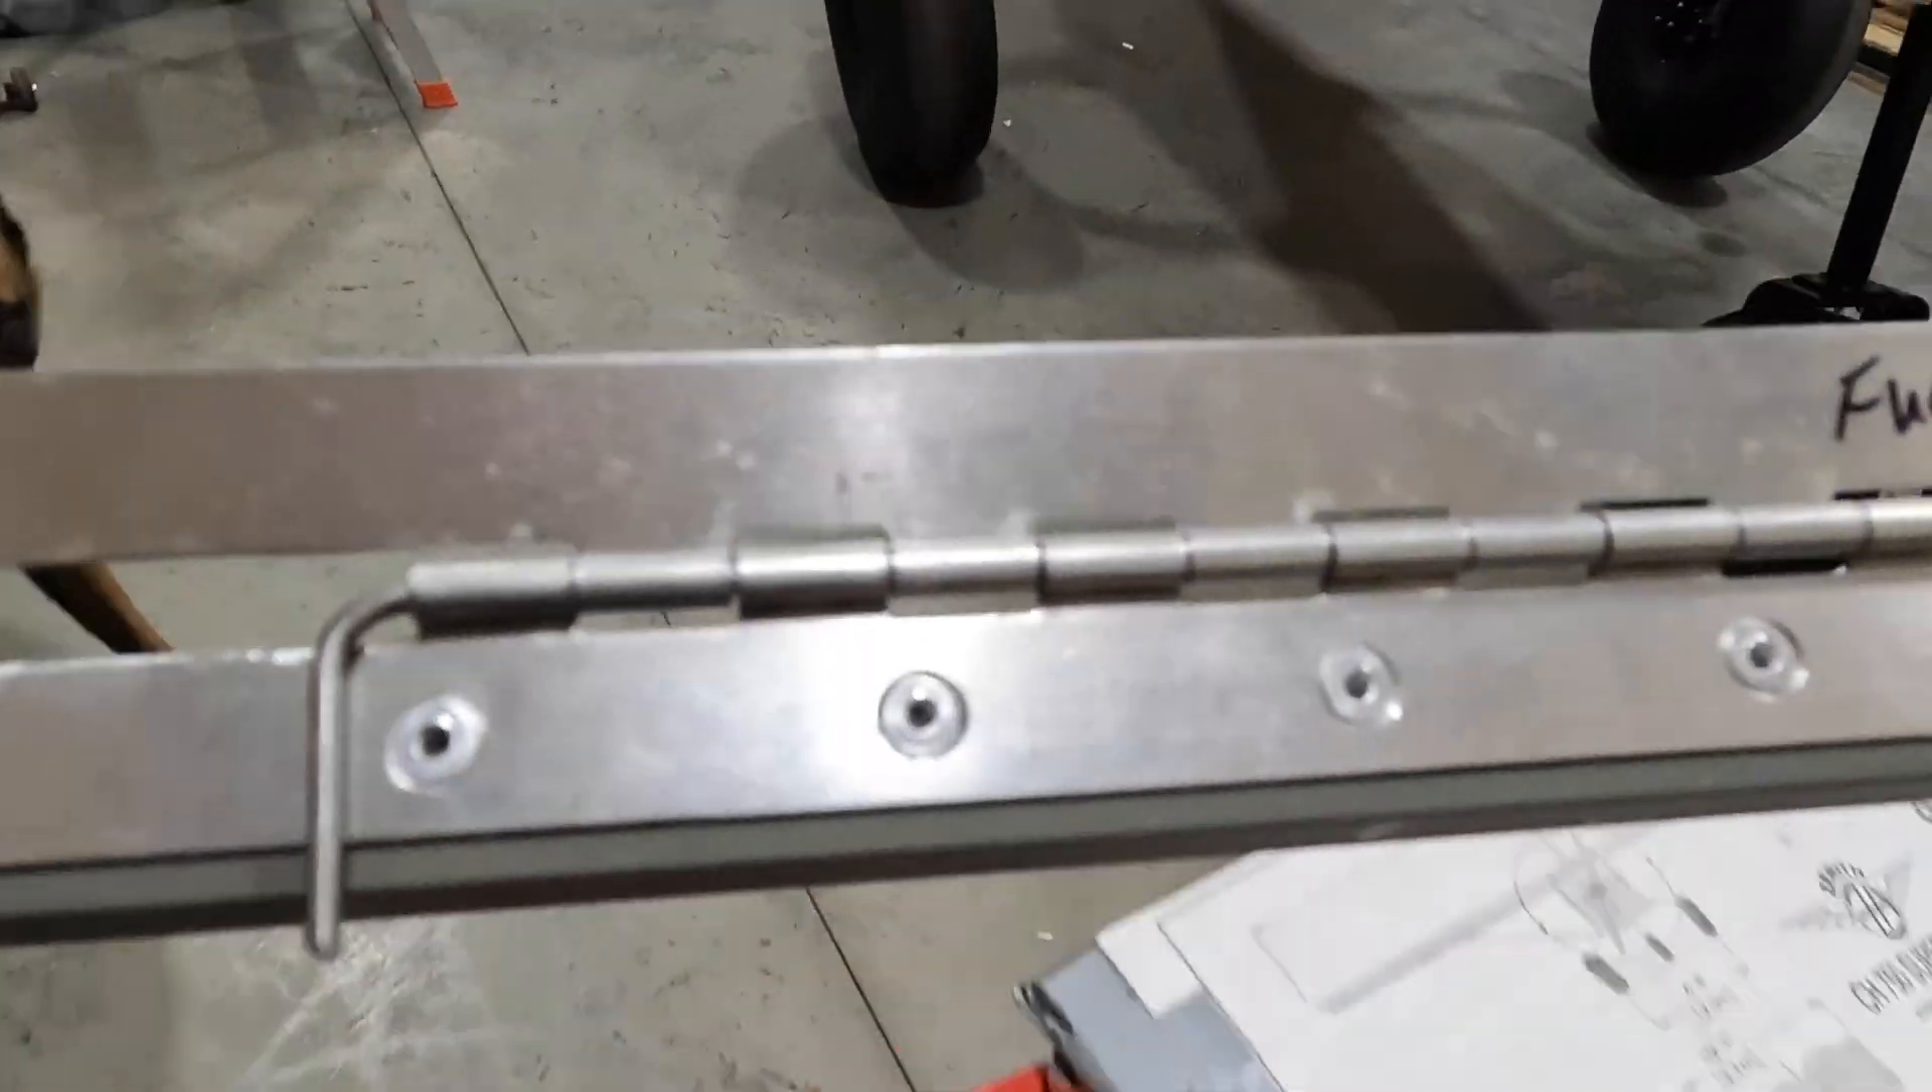And there is the final product guys. All the rivets are countersunk. Everything's in. We've got our hinges in there.